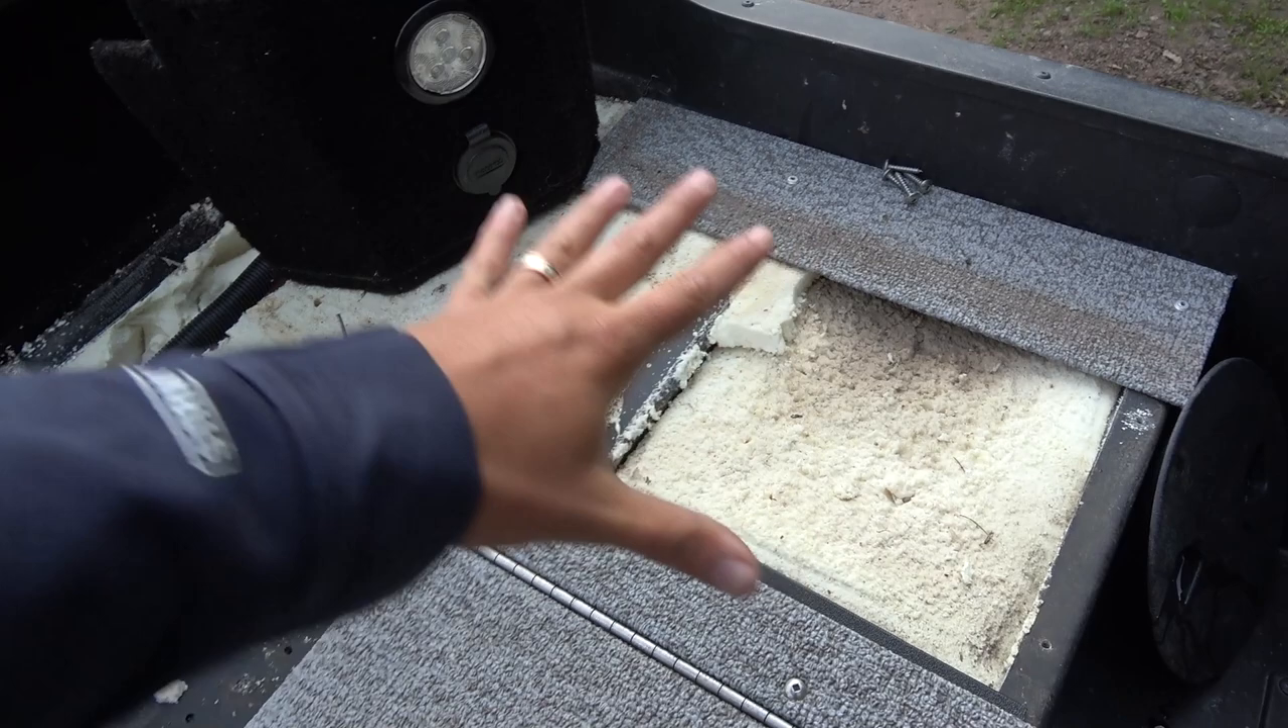So starting out in the back I basically you know just removed this big panel.